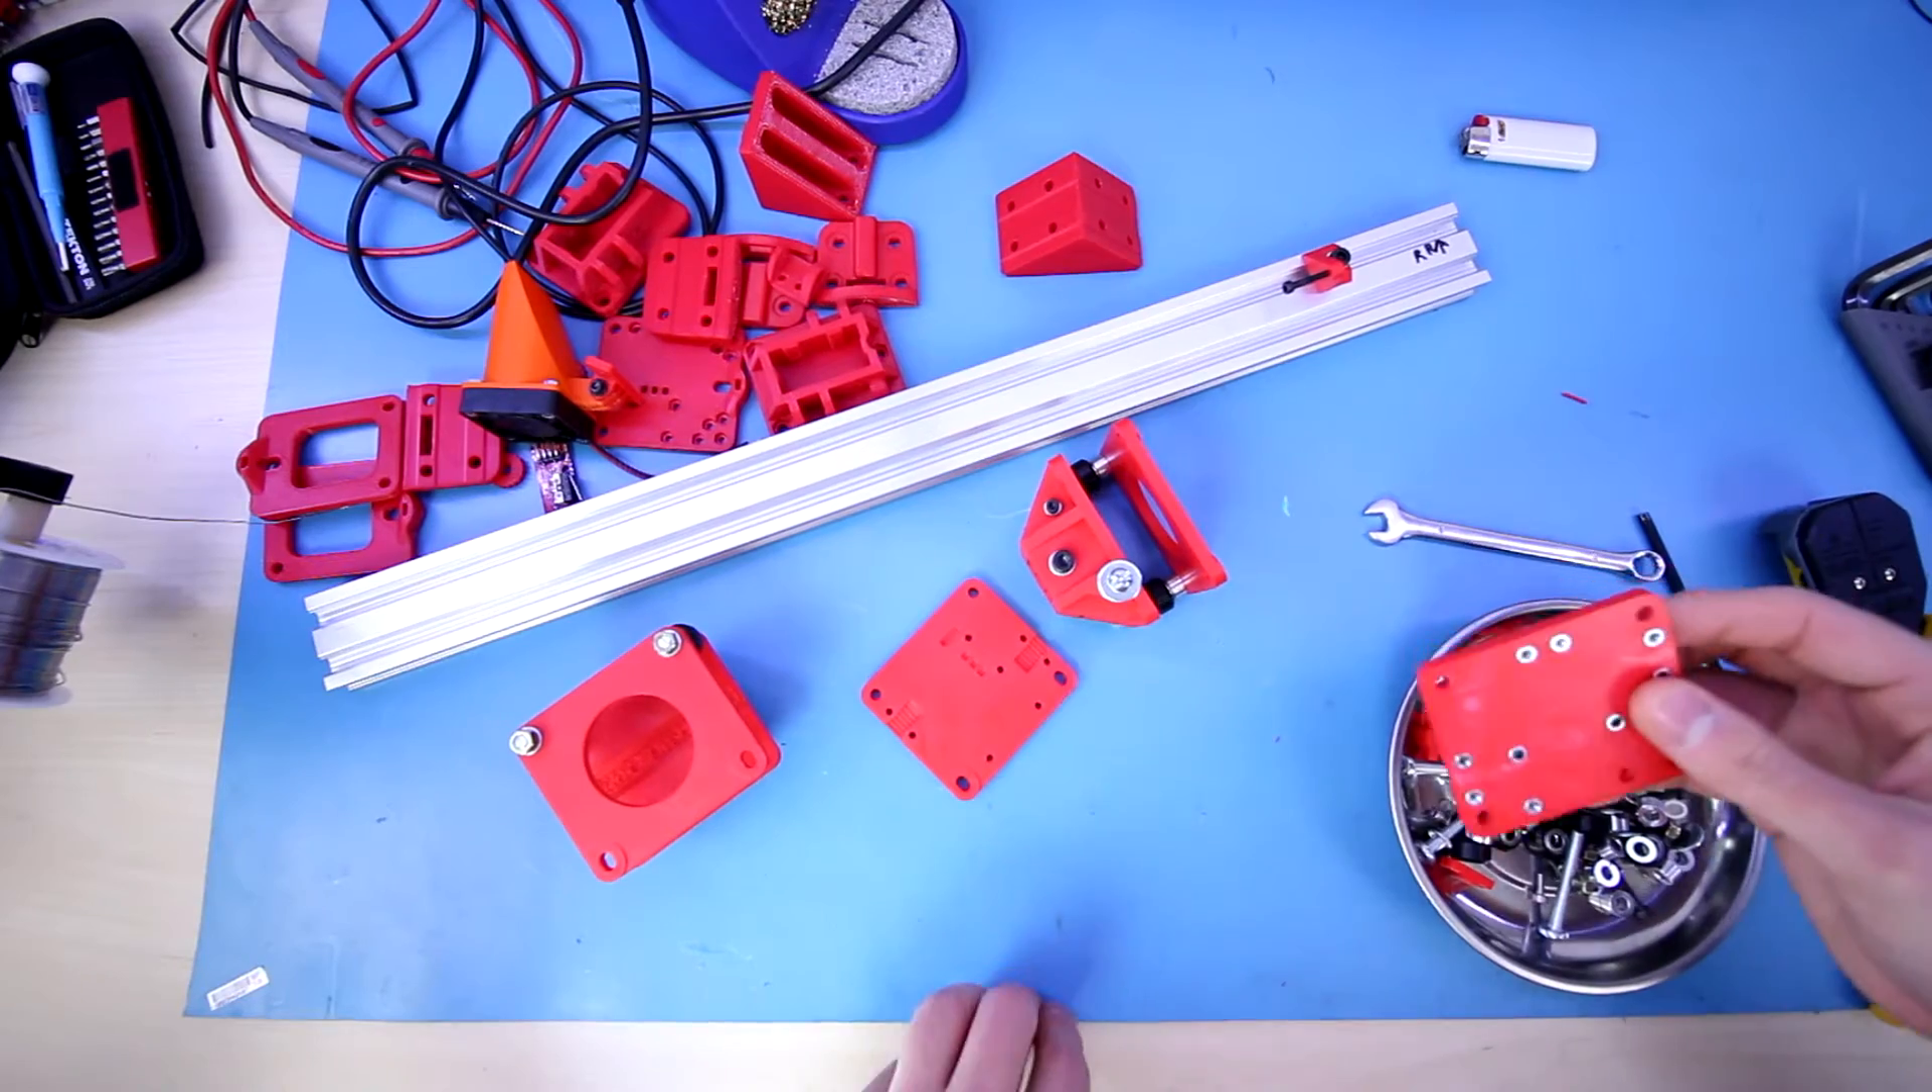All right folks so i got the carriage and everything taken apart so now i'm just stripping all of the parts that i can off of it so i can go ahead and recoup those bits of hardware.